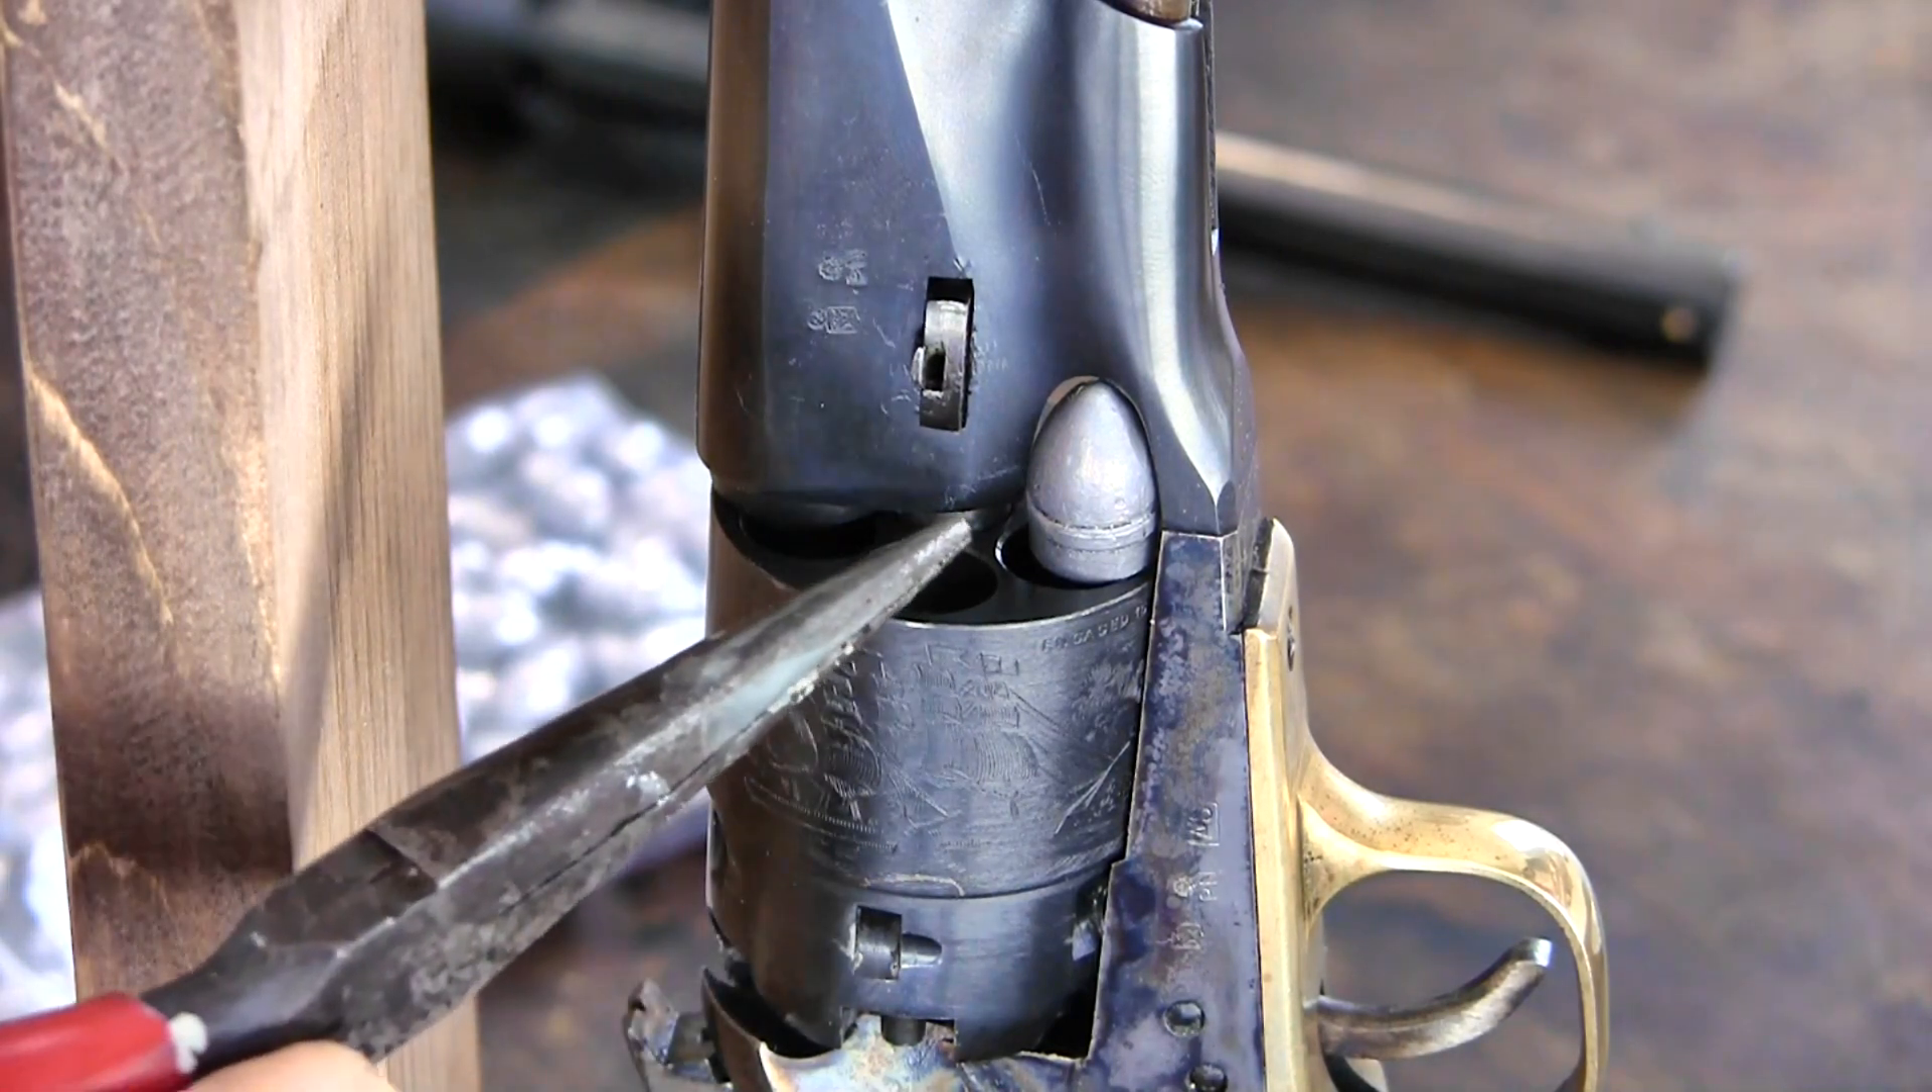The problem is that the bullet is hitting along this edge in here, this contour, and this is all sticking out too far. You're supposed to be able to seat that out here. So, this is the edge that's giving us the problem right here.